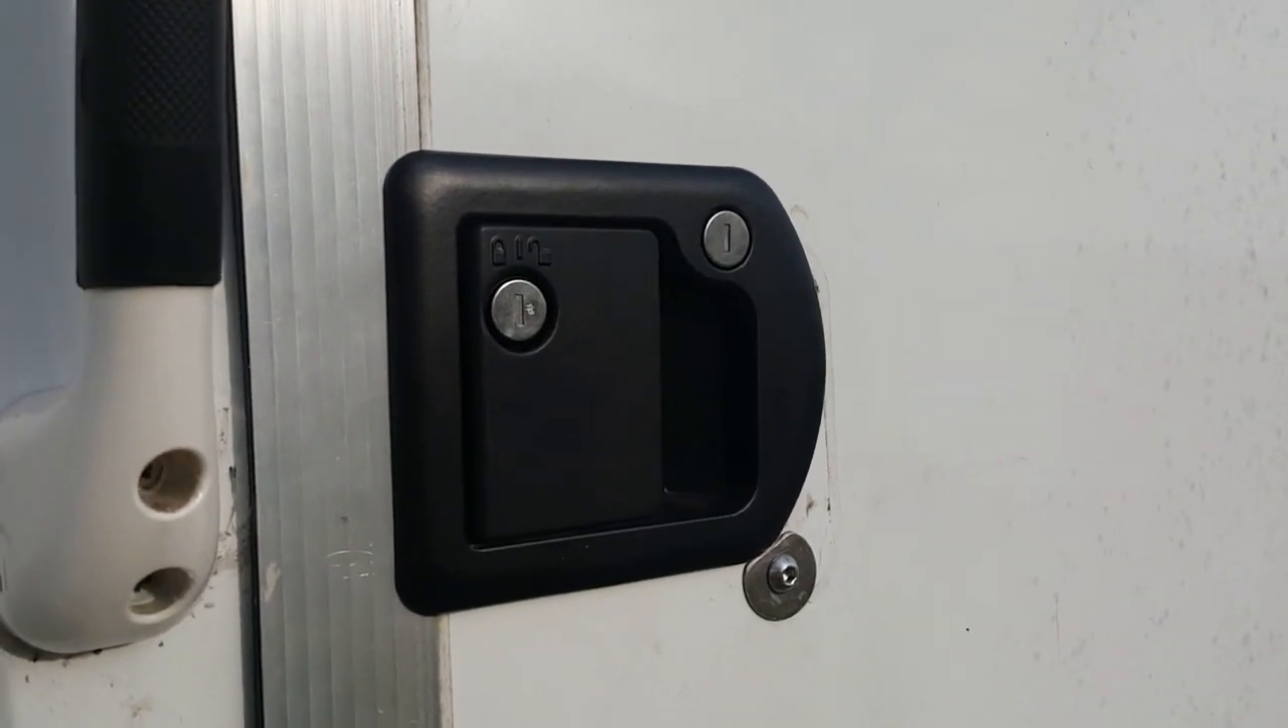Here's the door handle installed already as you can see and so that's the final installation.